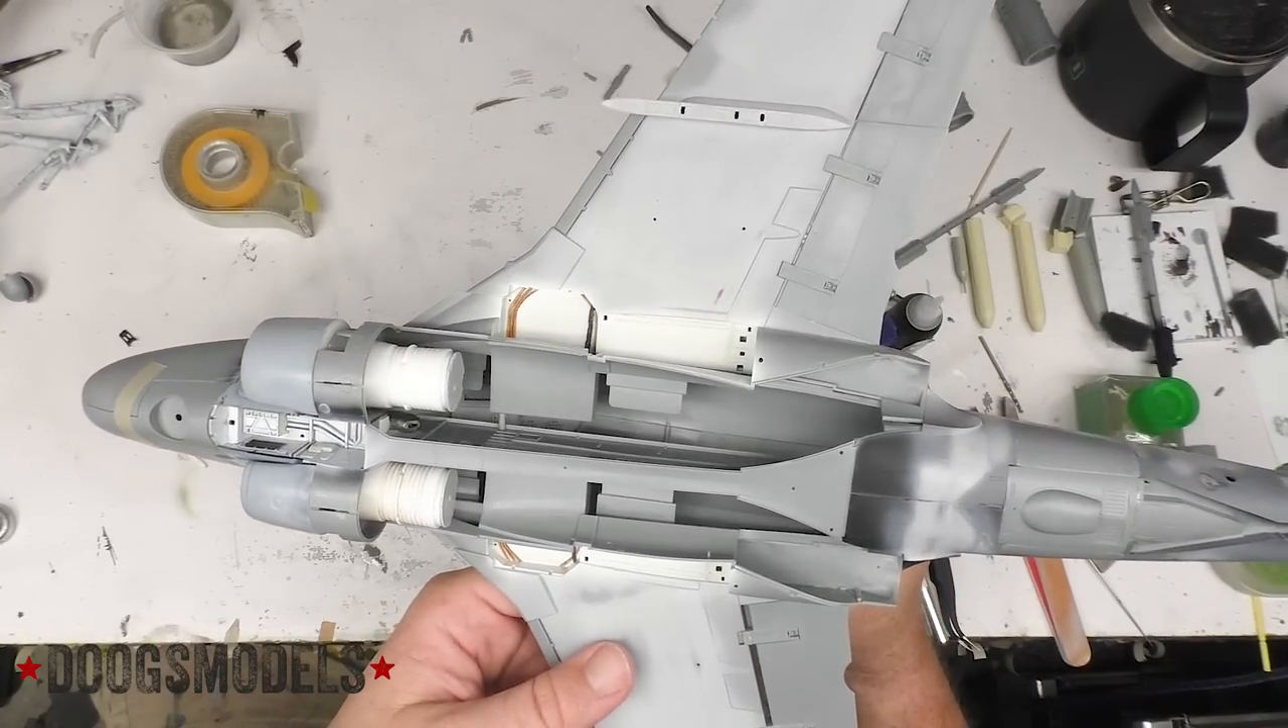The wings are on.